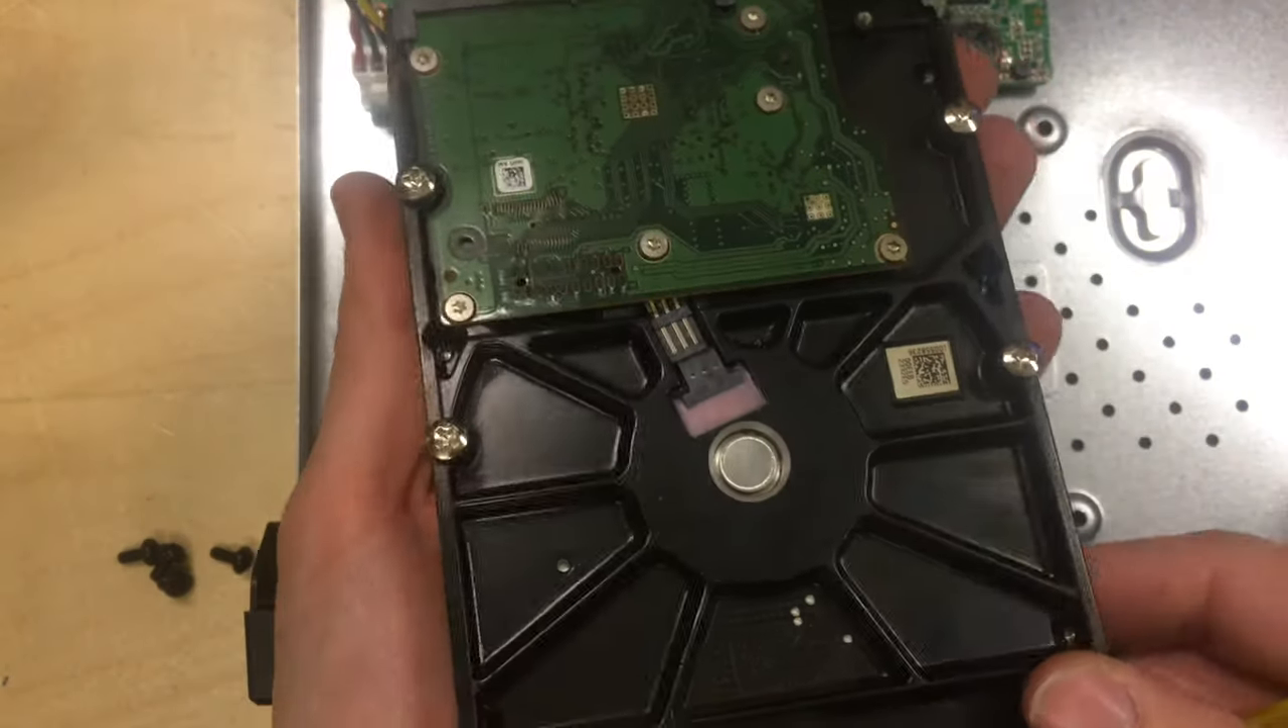So I've put the screws in the bottom of the hard drive. In these four holes here. As you can see. They're not in all the way.